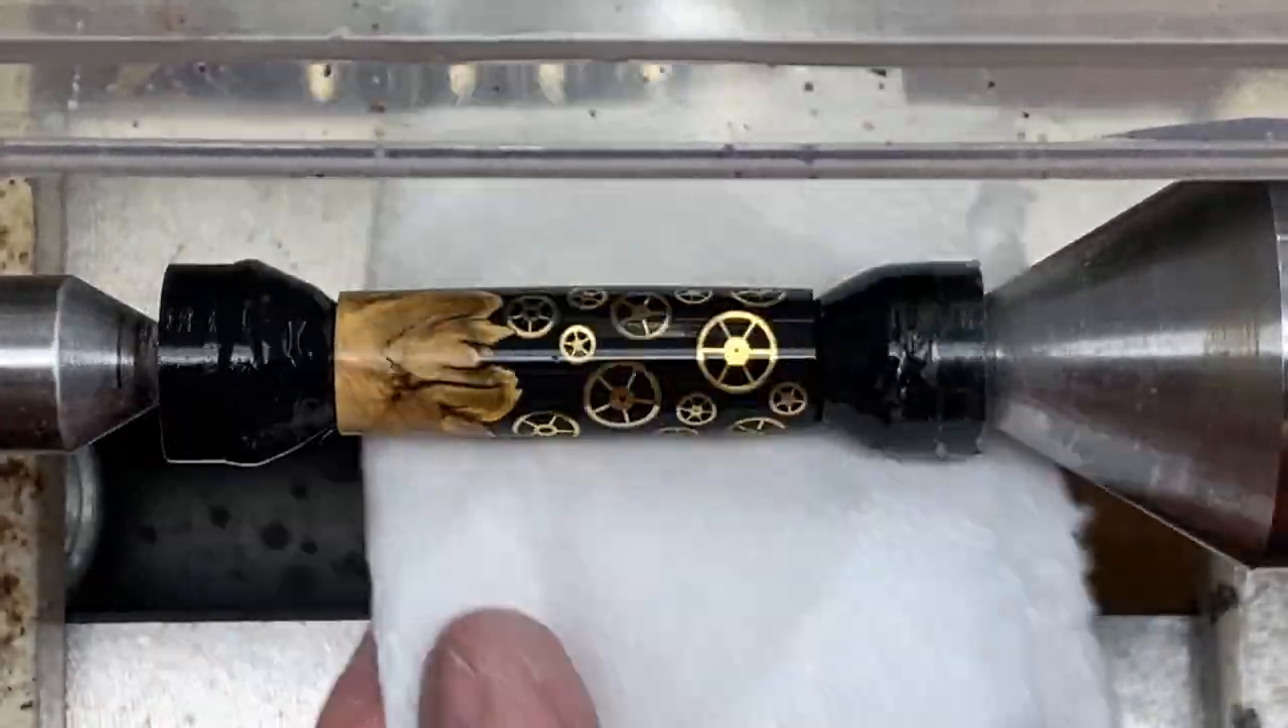Got the blank mounted between my nonstick bushings.